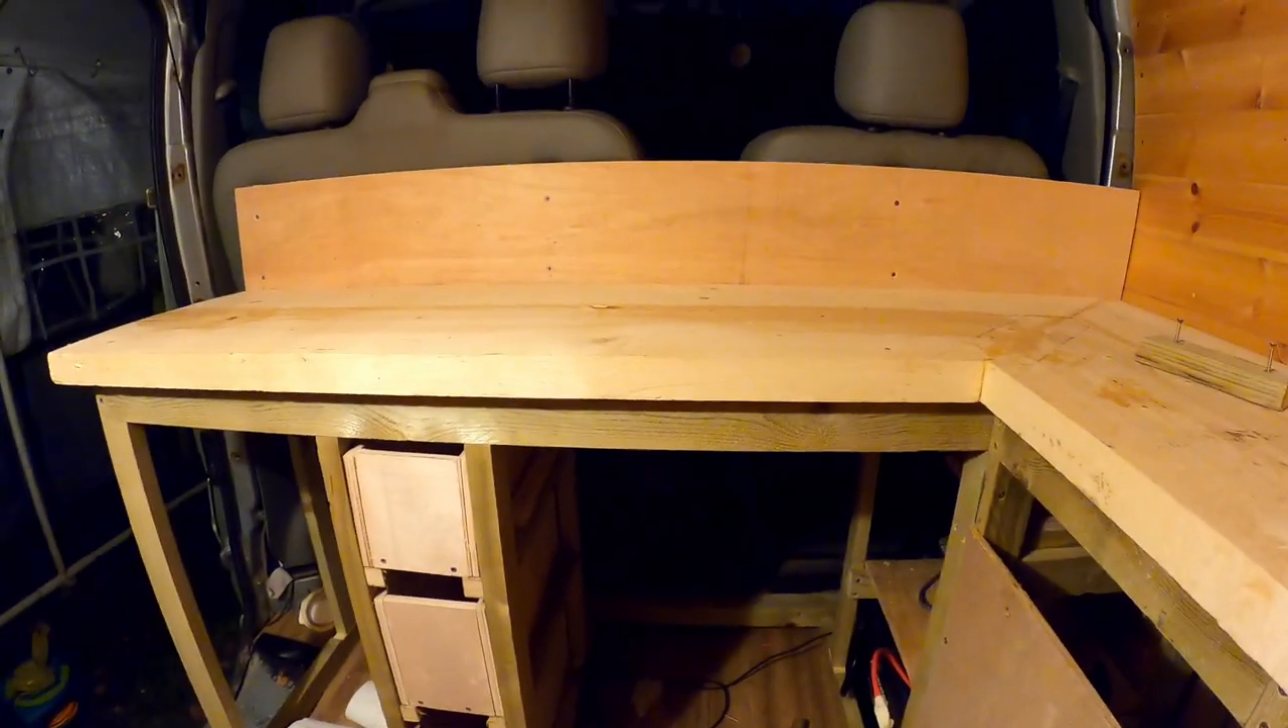I got the worktop back into position And basically cut it down to size.